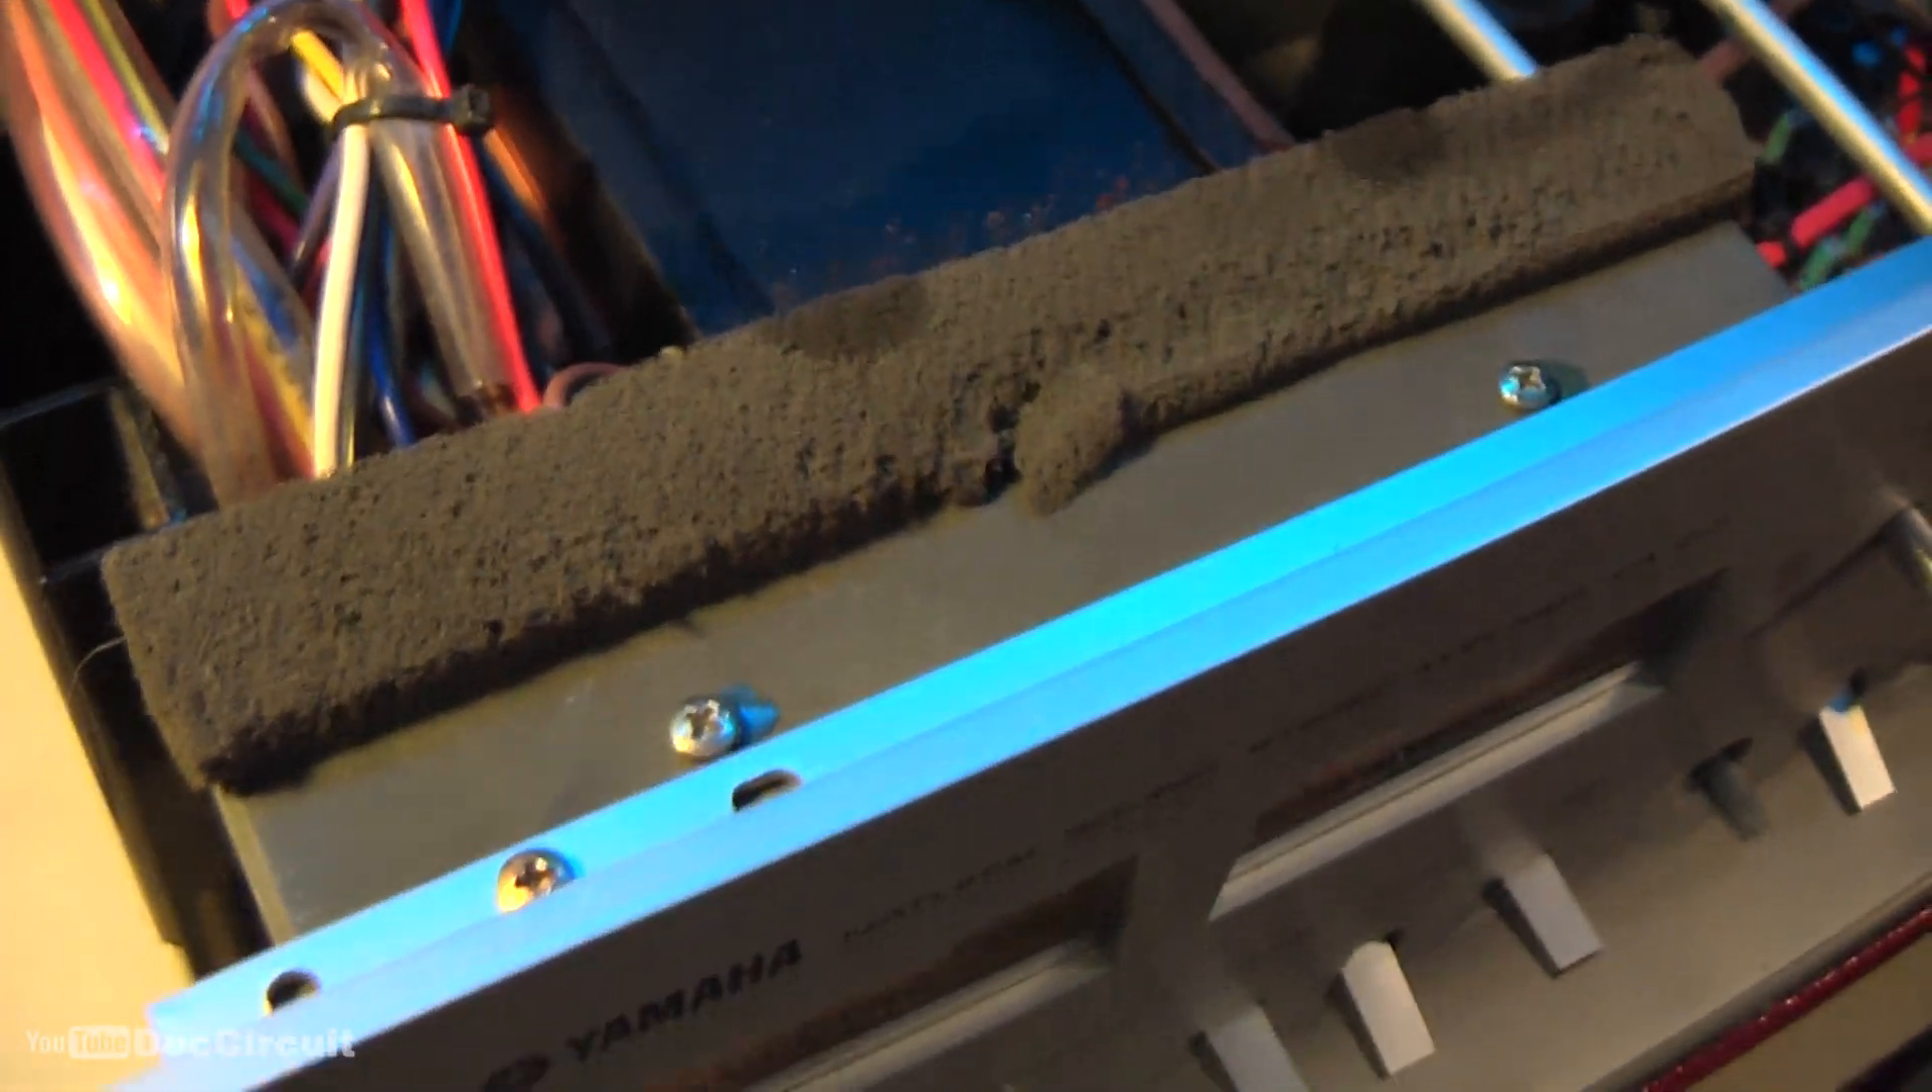That's the foam back in place.